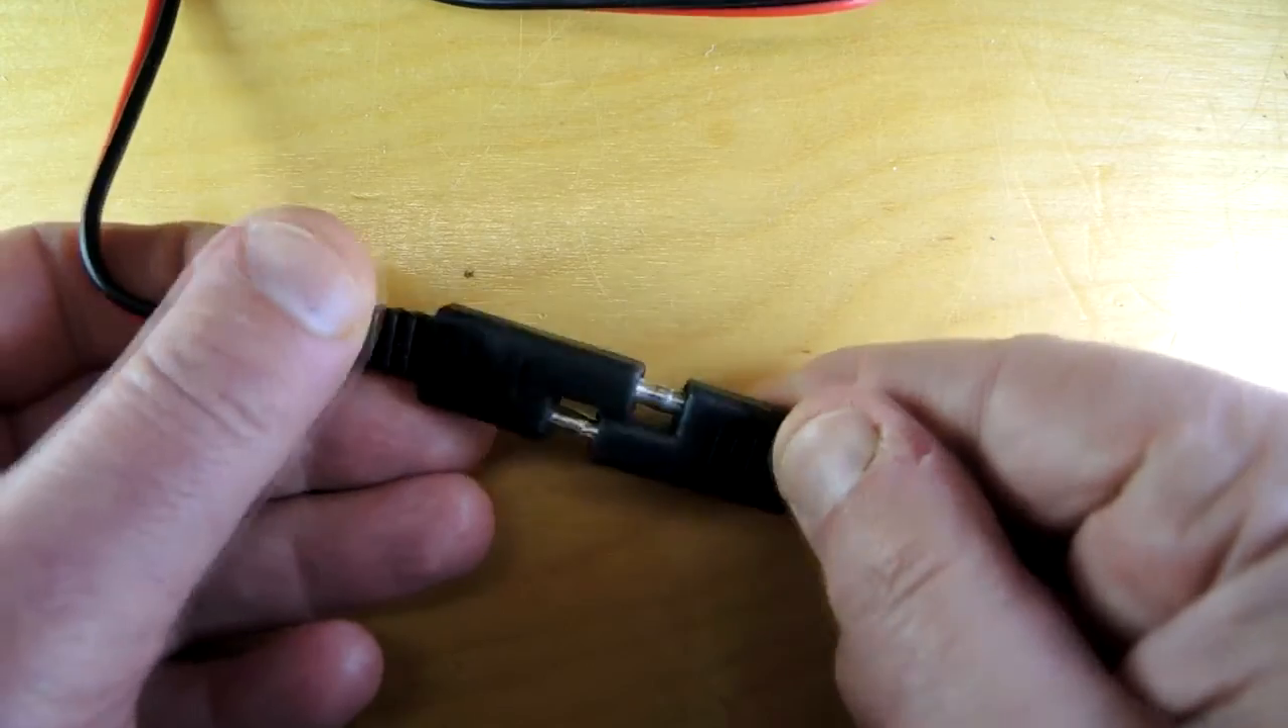What kind of baffles me a little bit though is the there's still a gap here where you can actually see the metal and I presume that that would eventually corrode if it was in a wet environment.